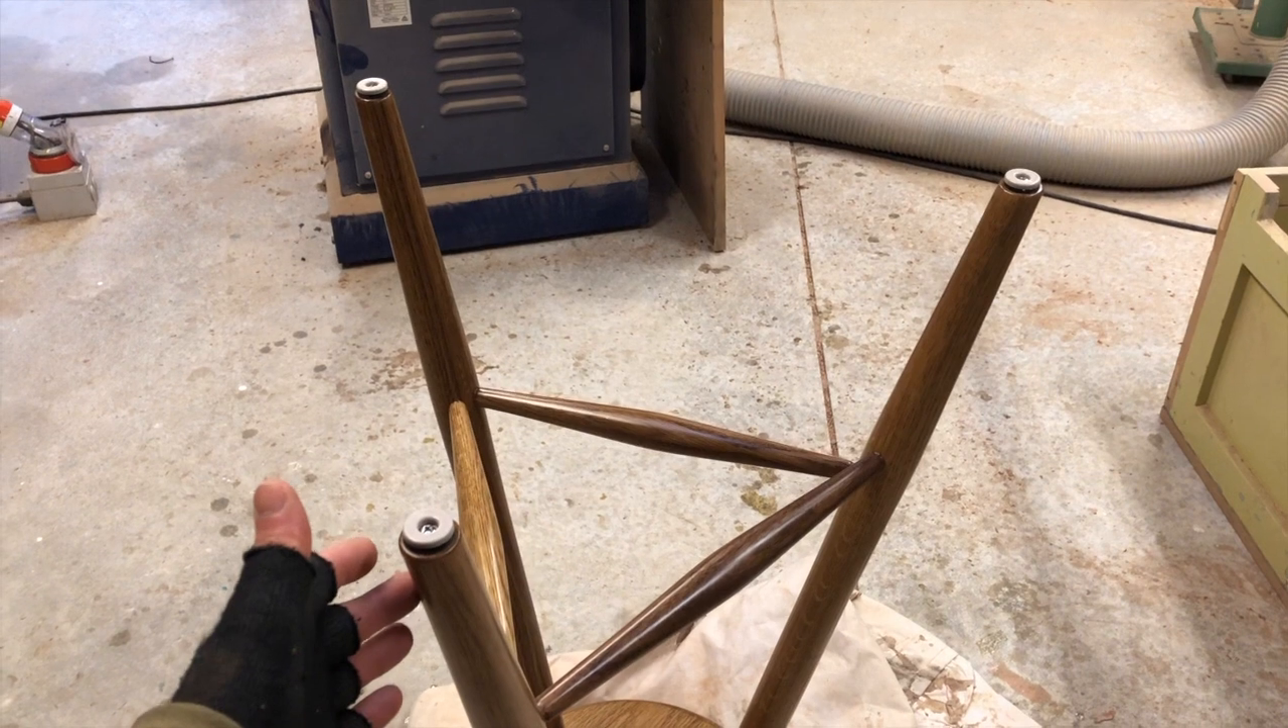Okay so the little feet are attached now and the reason I've put these on is because this is going to be in the outdoor area of the bar it'll be sitting on pavers.